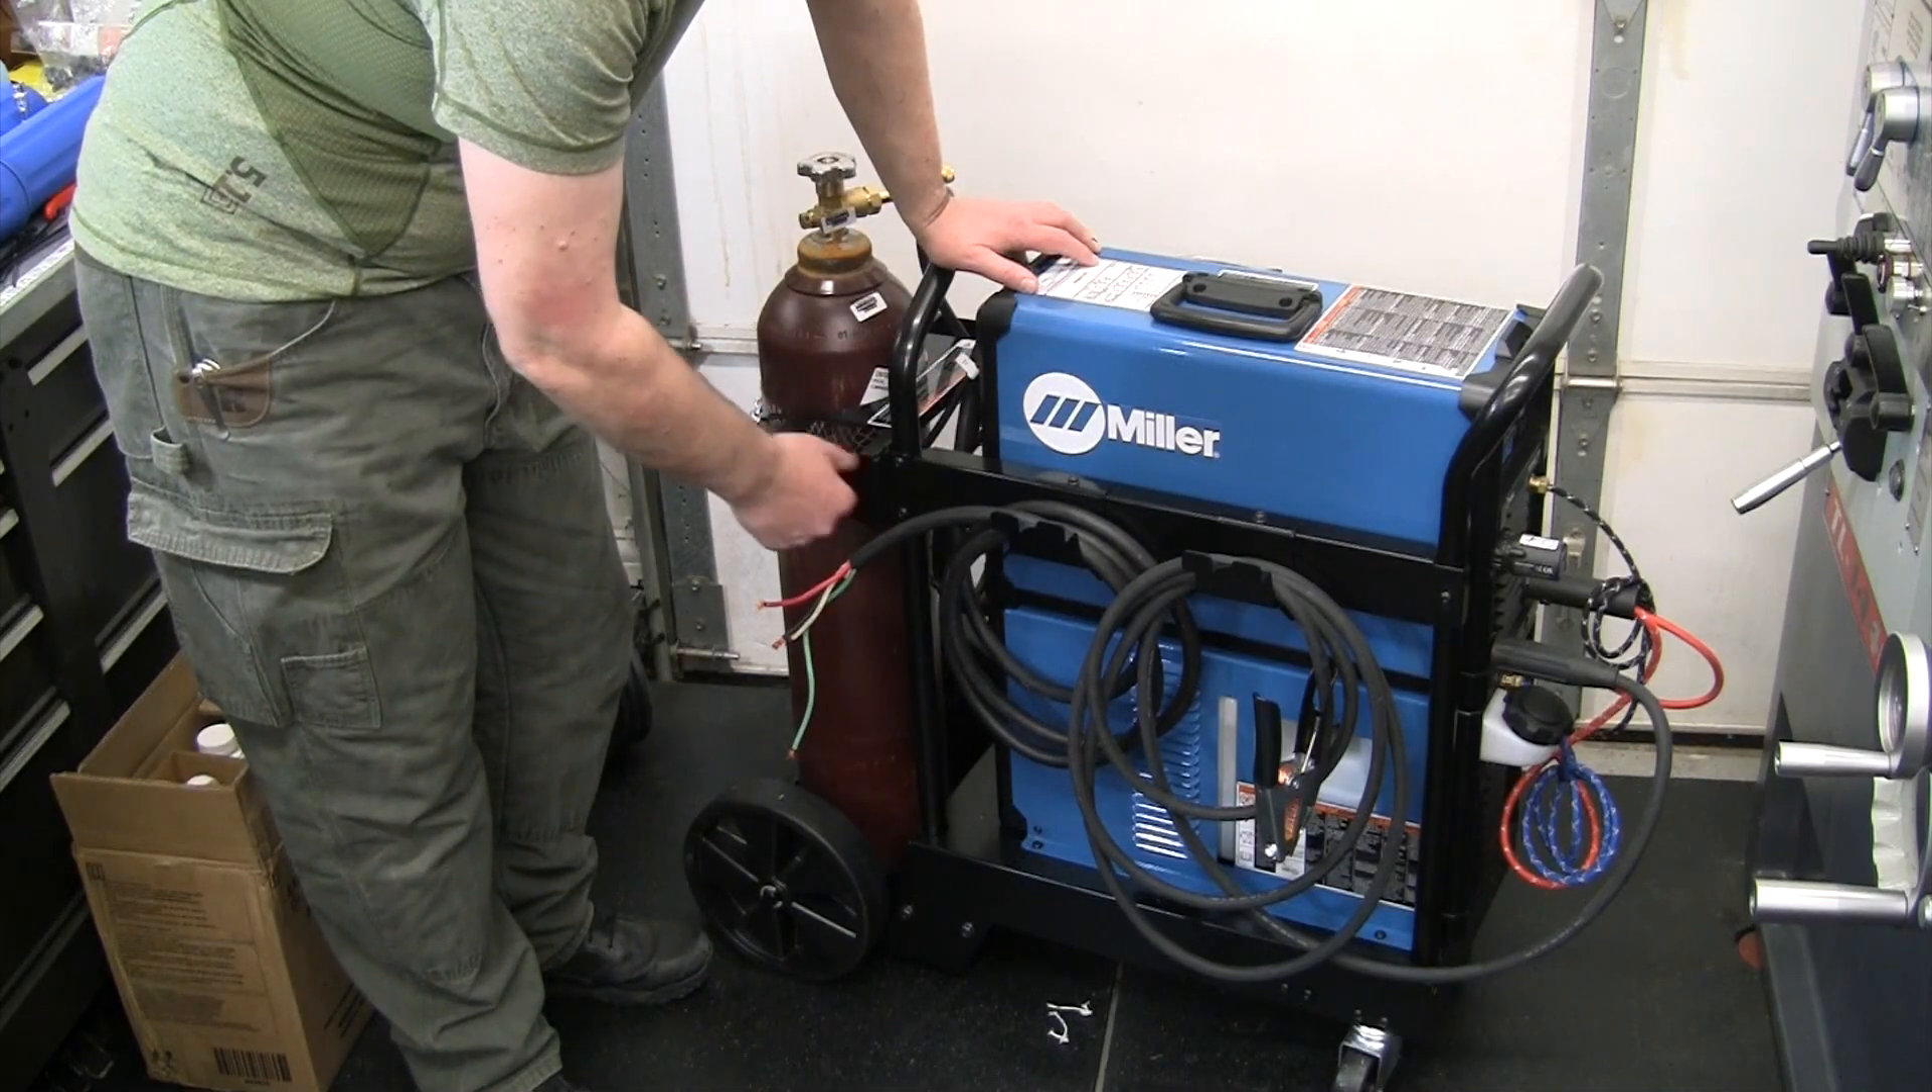Got our cables on there, got our bottle on, got all our lines mounted.